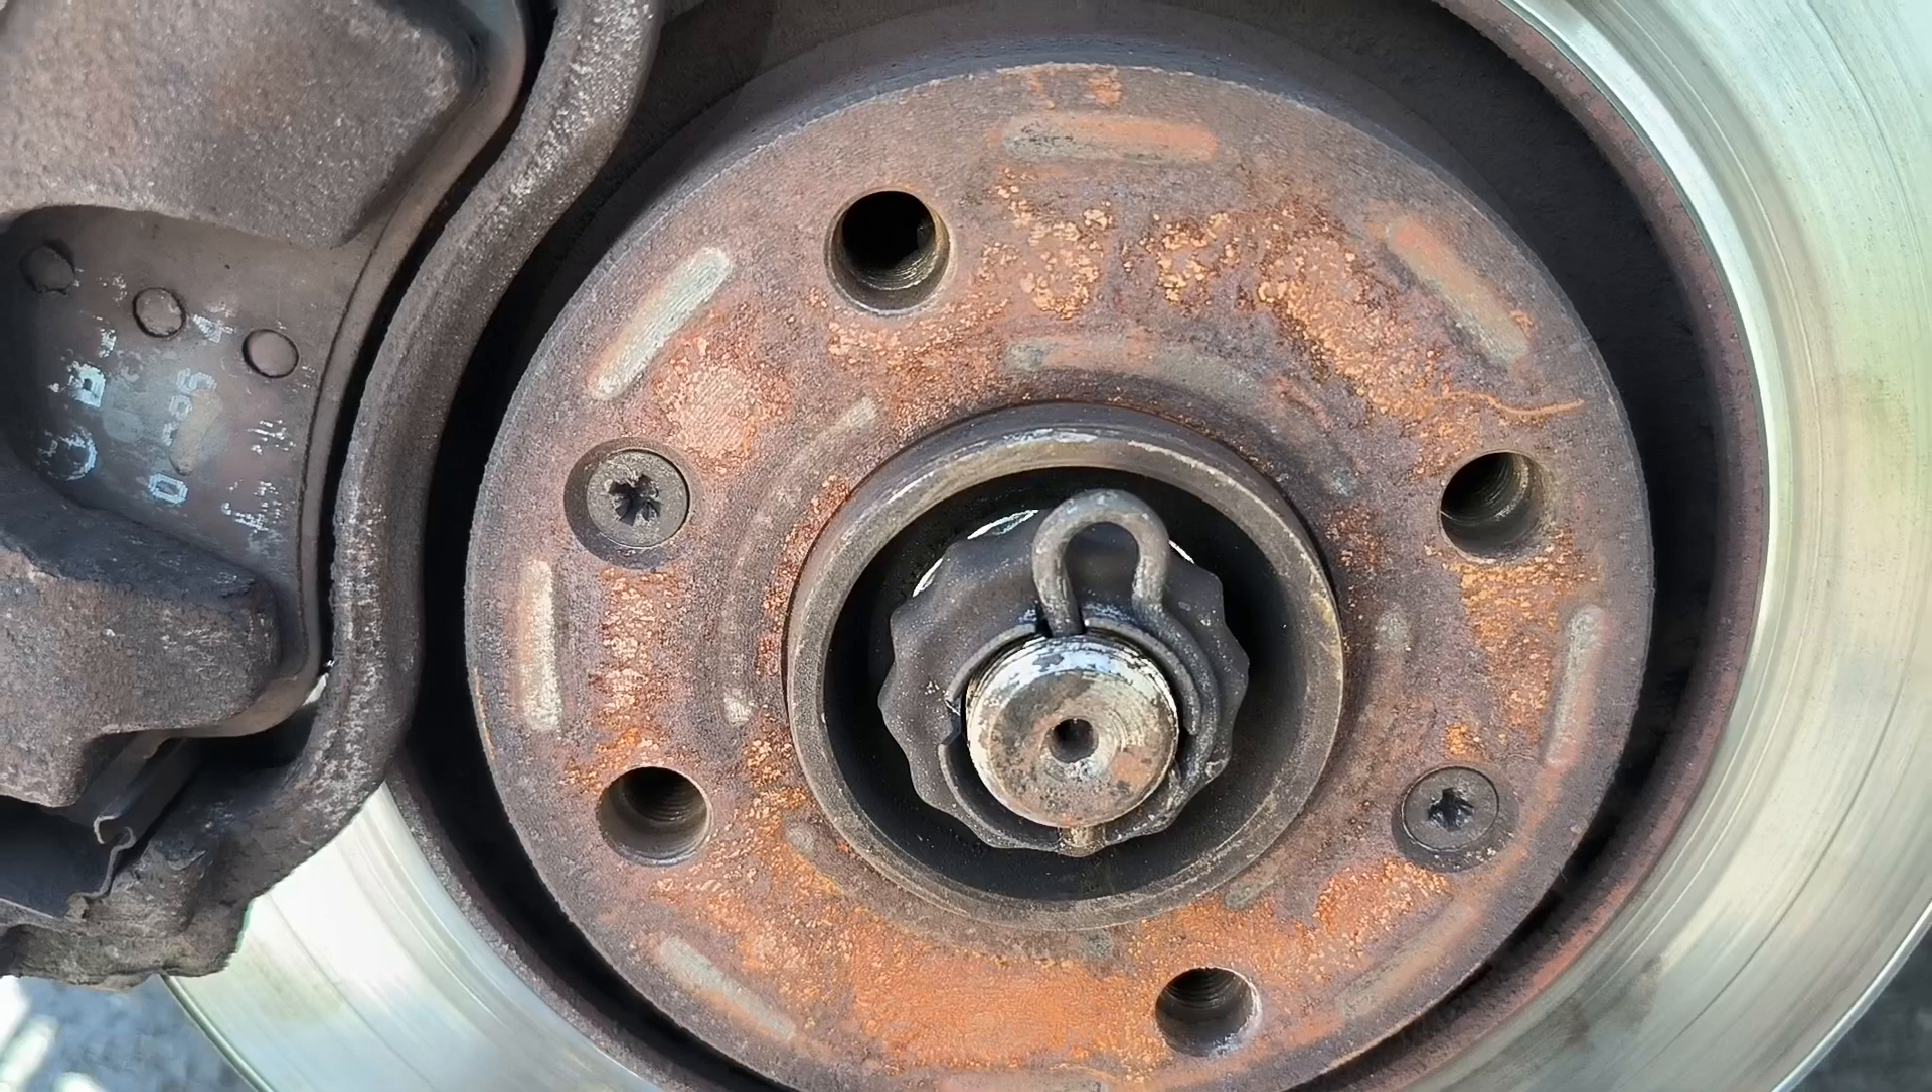Bon la goupille elle est remise avec mon petit cache.